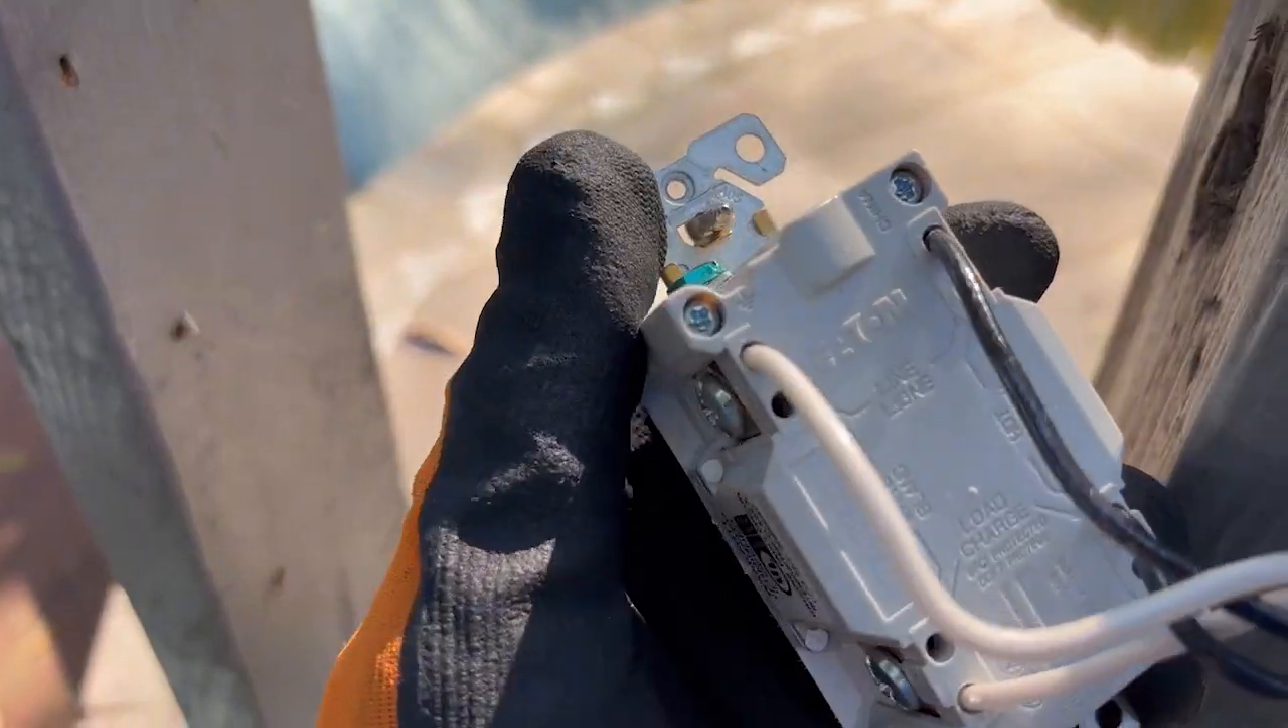Aquí ya he conectado los cables.